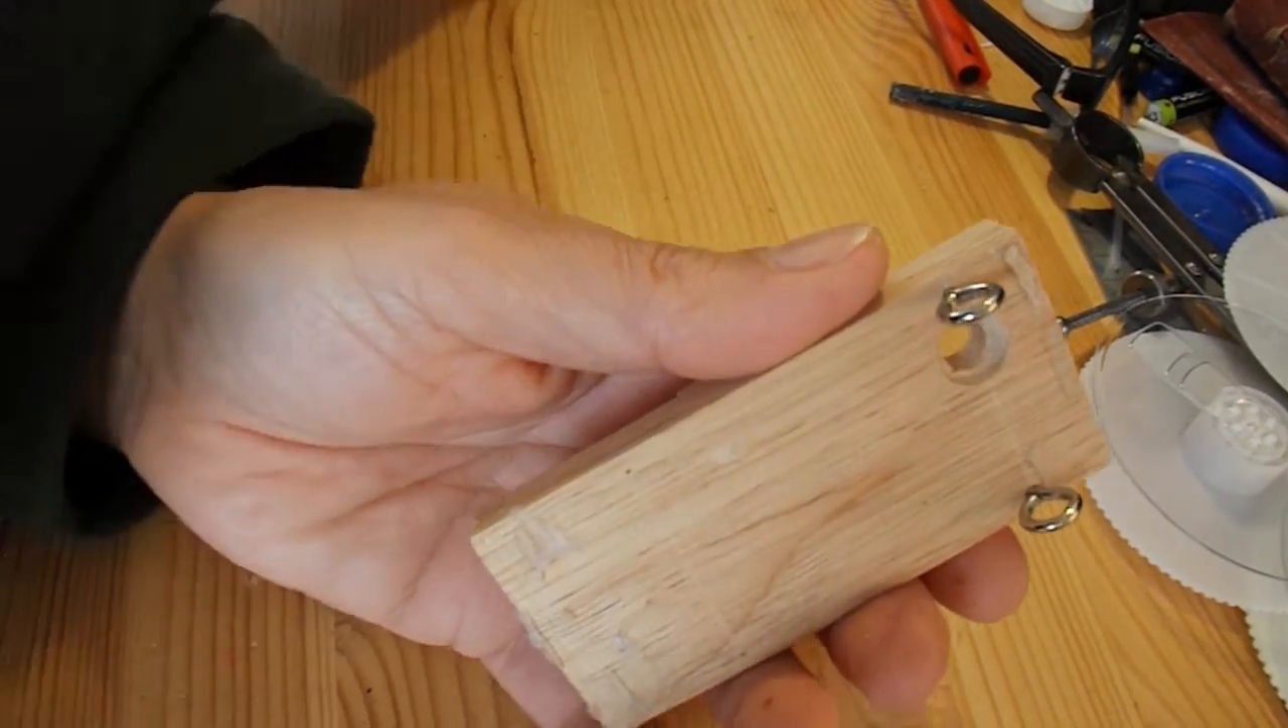I've also drilled a couple of very small holes there, and attached these metal eyes.